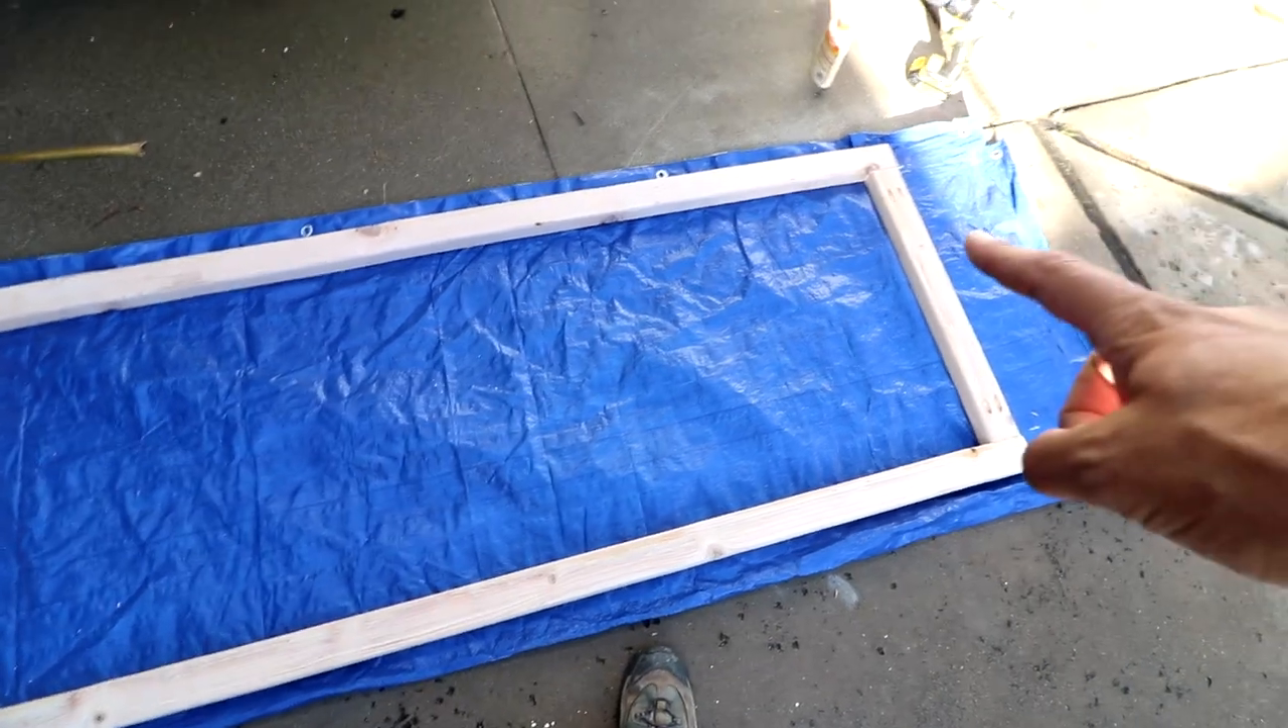Okay i got the top frame screwed and glued together.